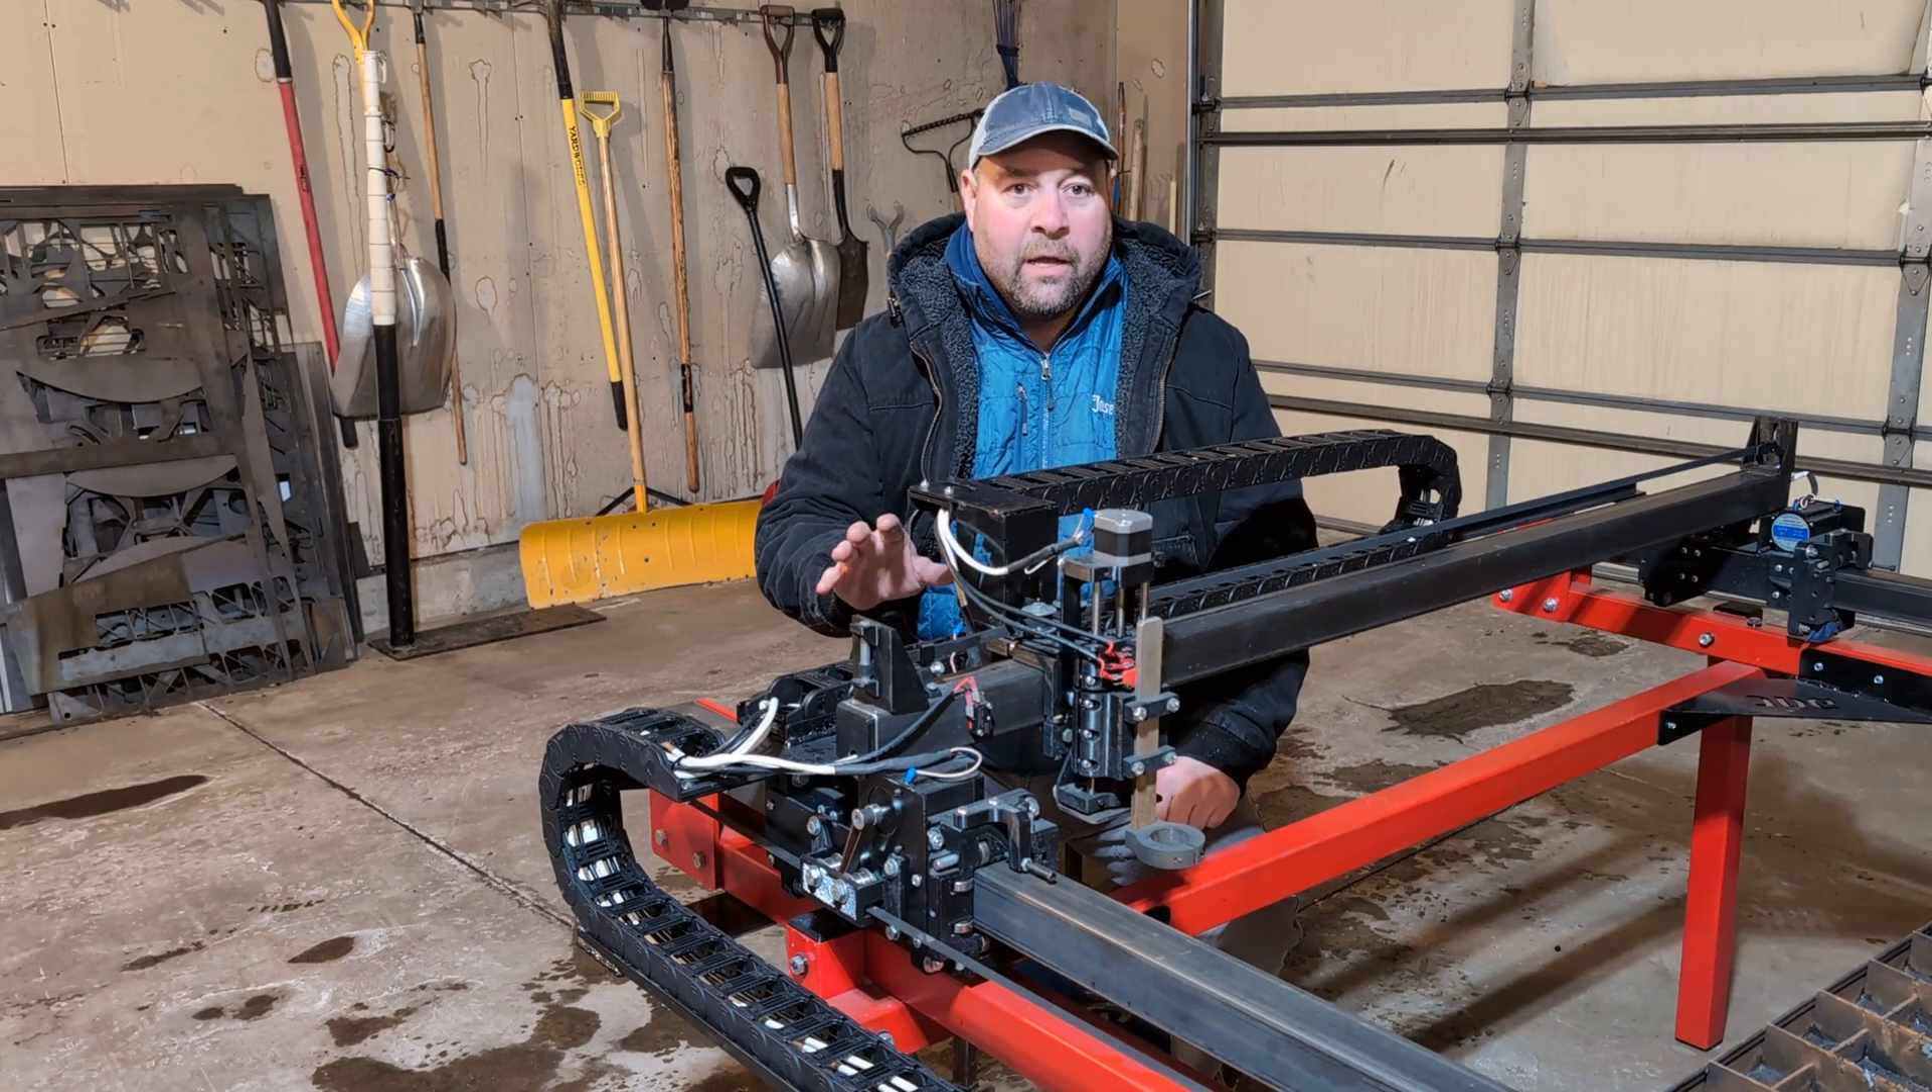We got all the drag chains put on, uh, with this project.